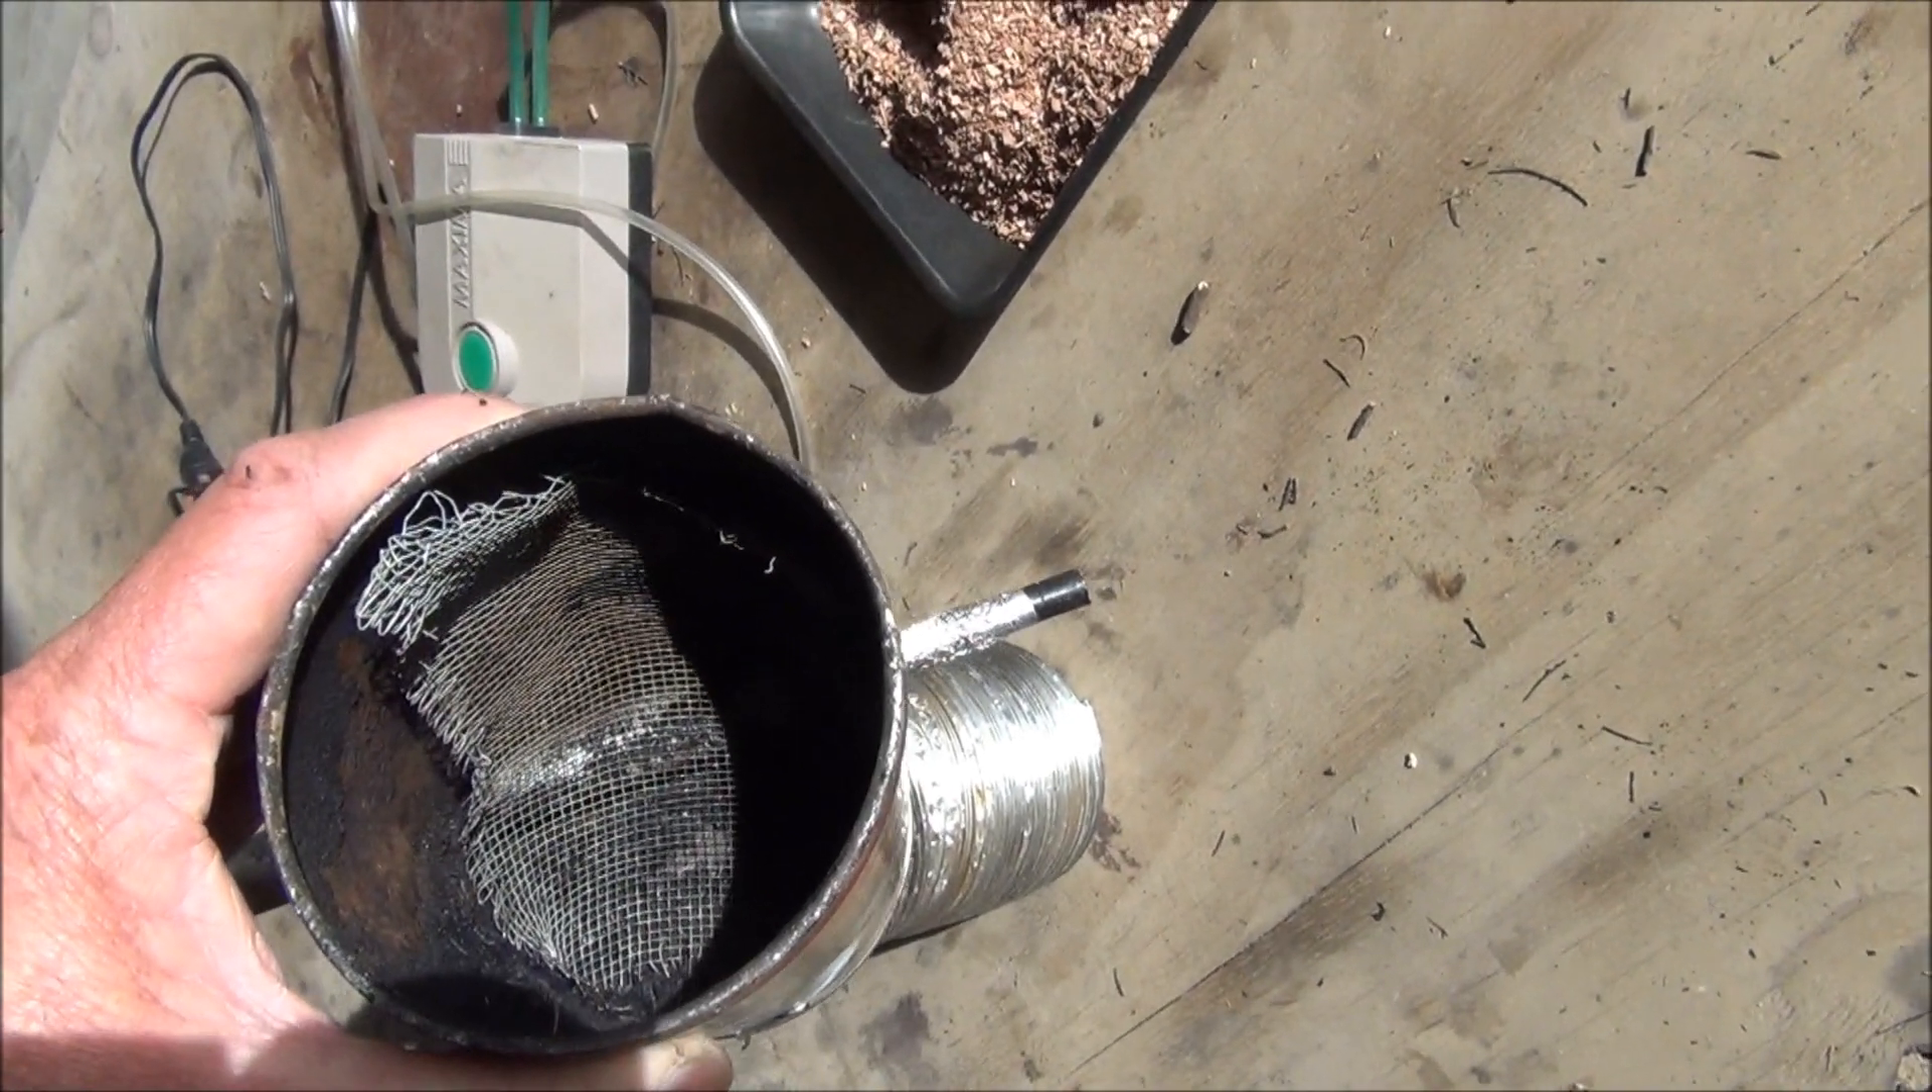So if you look inside here now, hopefully you can see I've got that gauze, aluminium gauze baffle fitted.